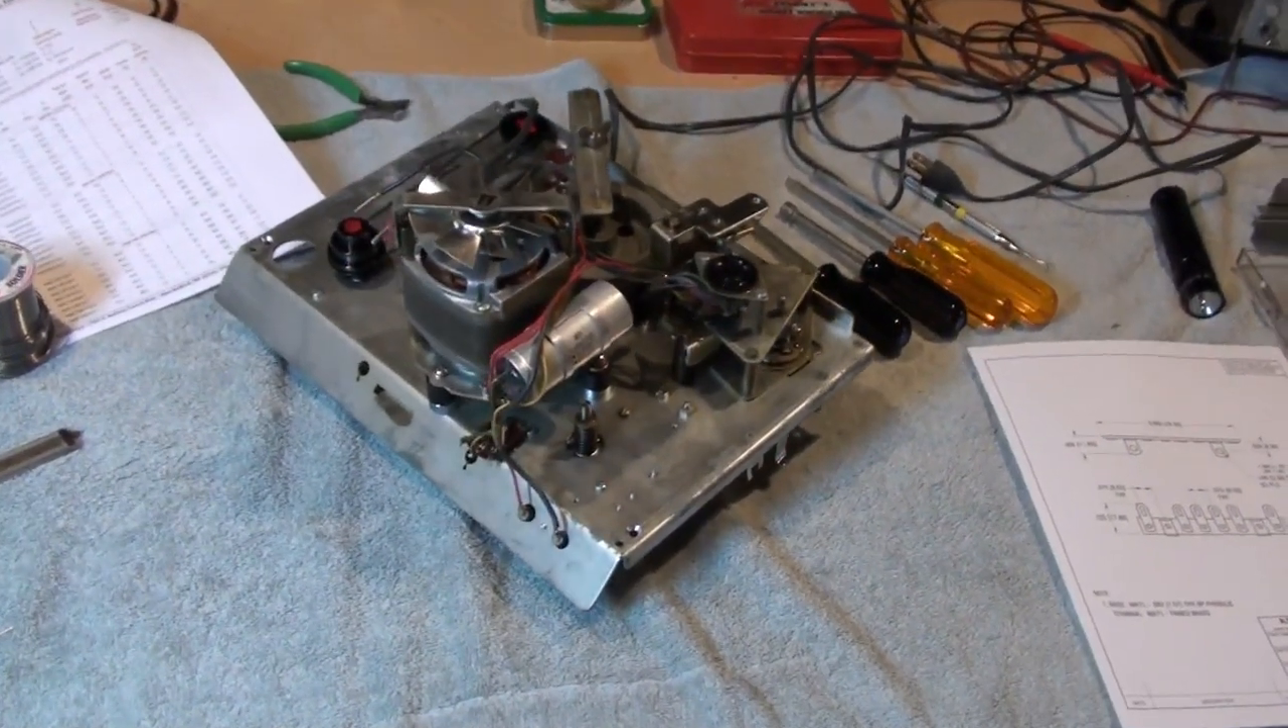We now have the tape transport removed from the cabinet.